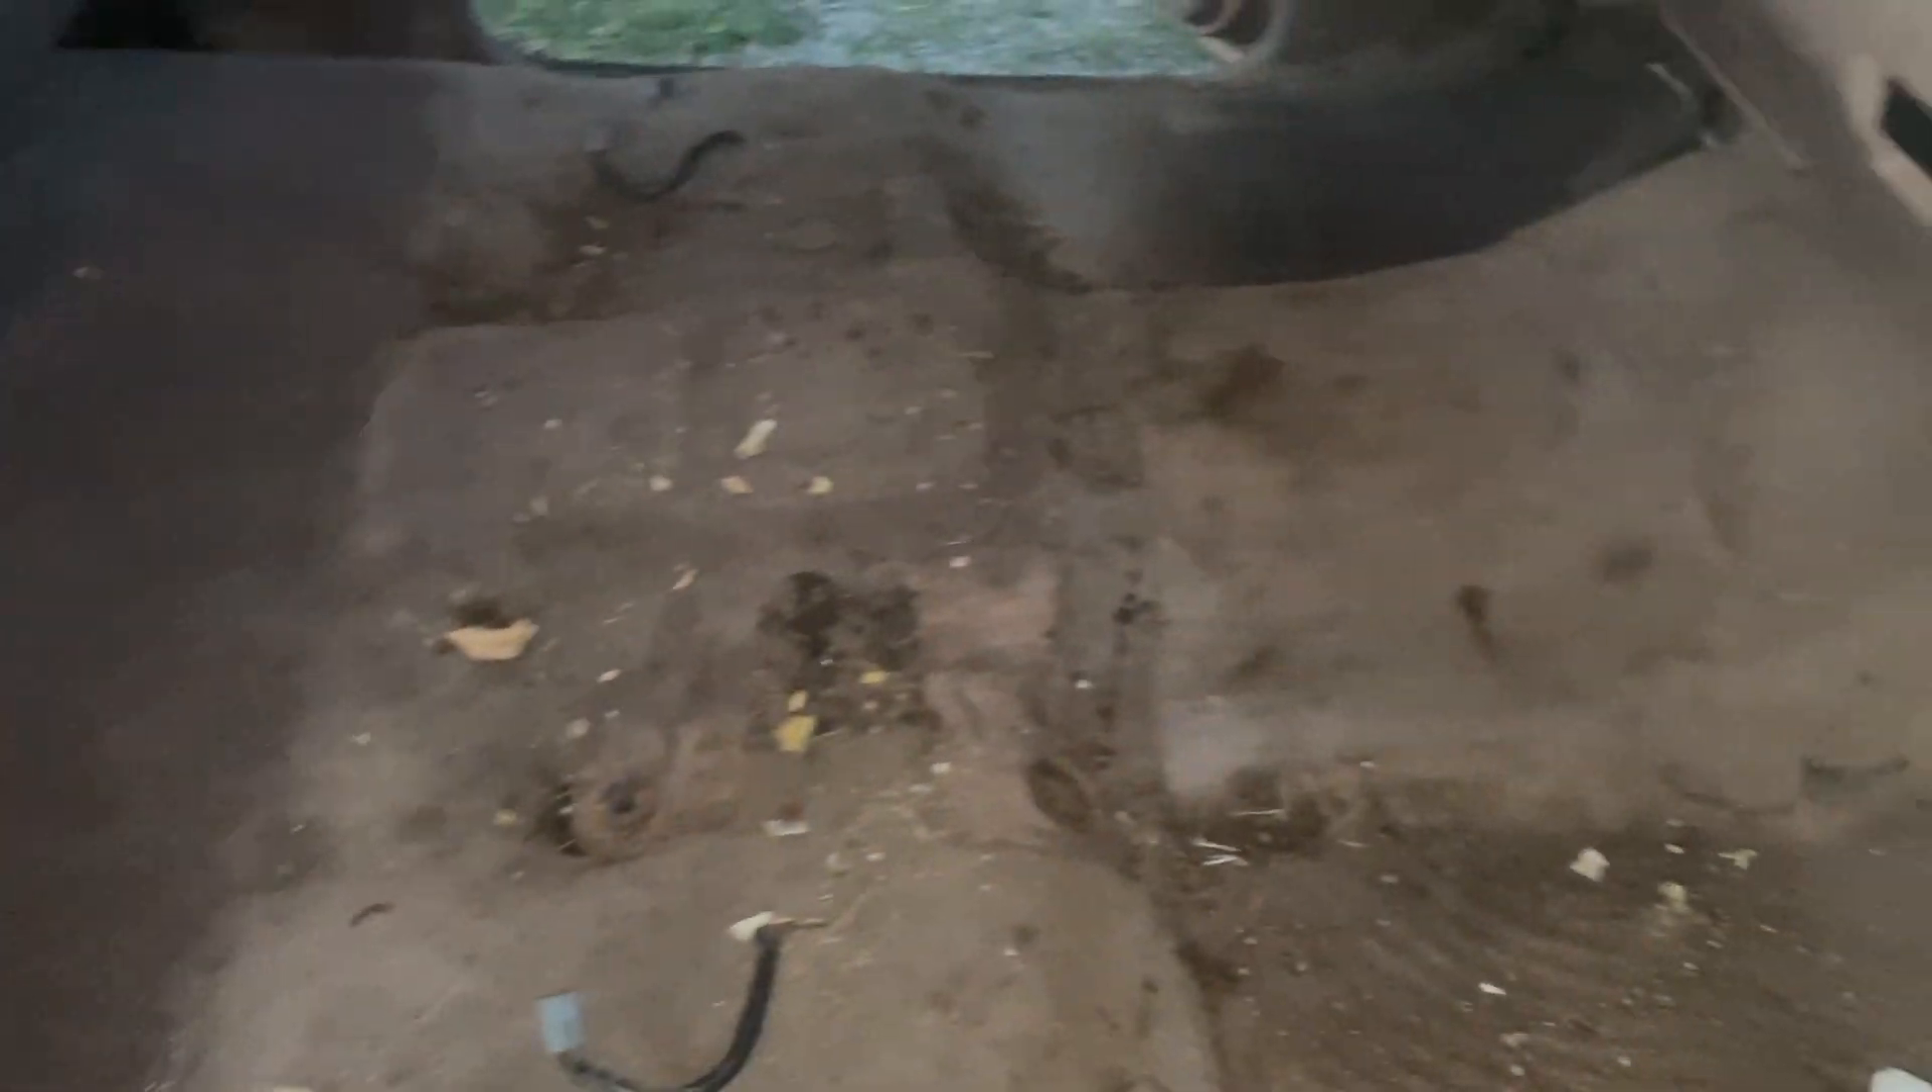All right, so the front seats are out.